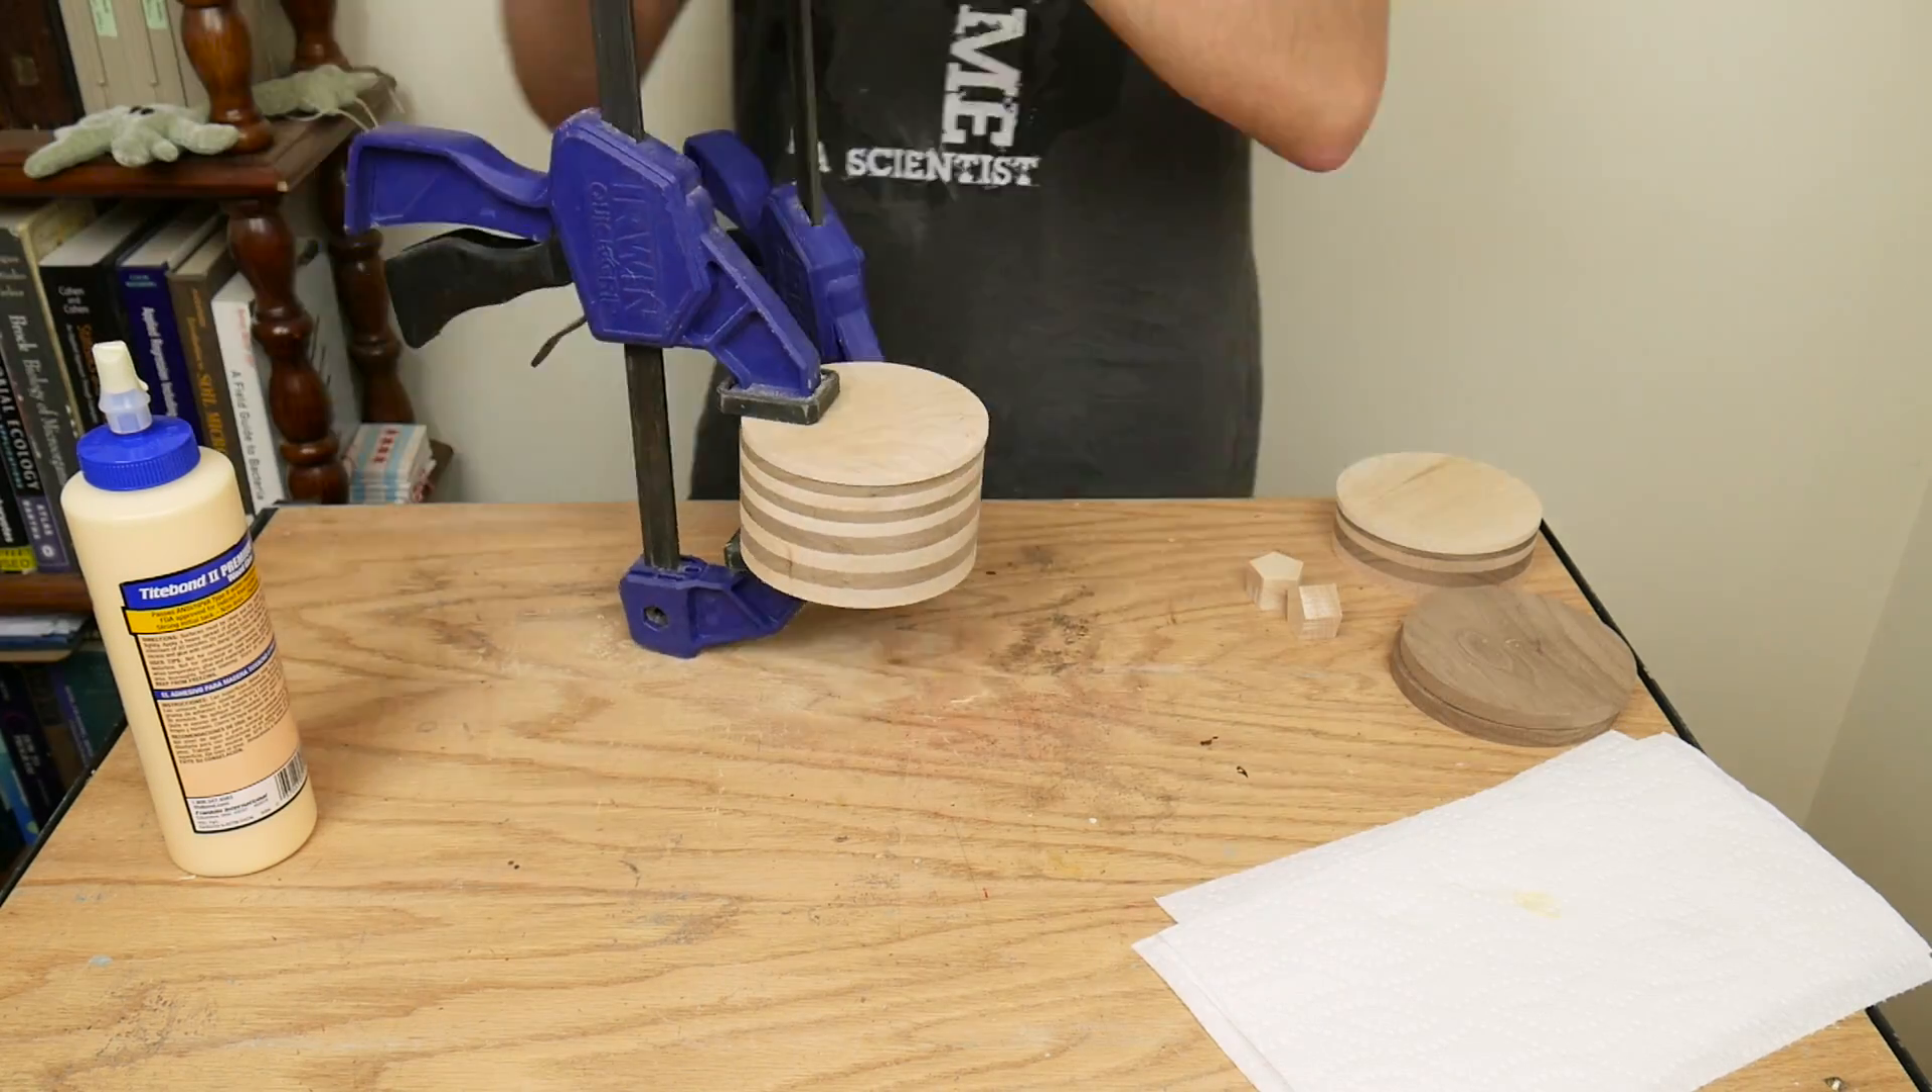At this point, I glued the top layer onto the base of the lamp and let that dry.